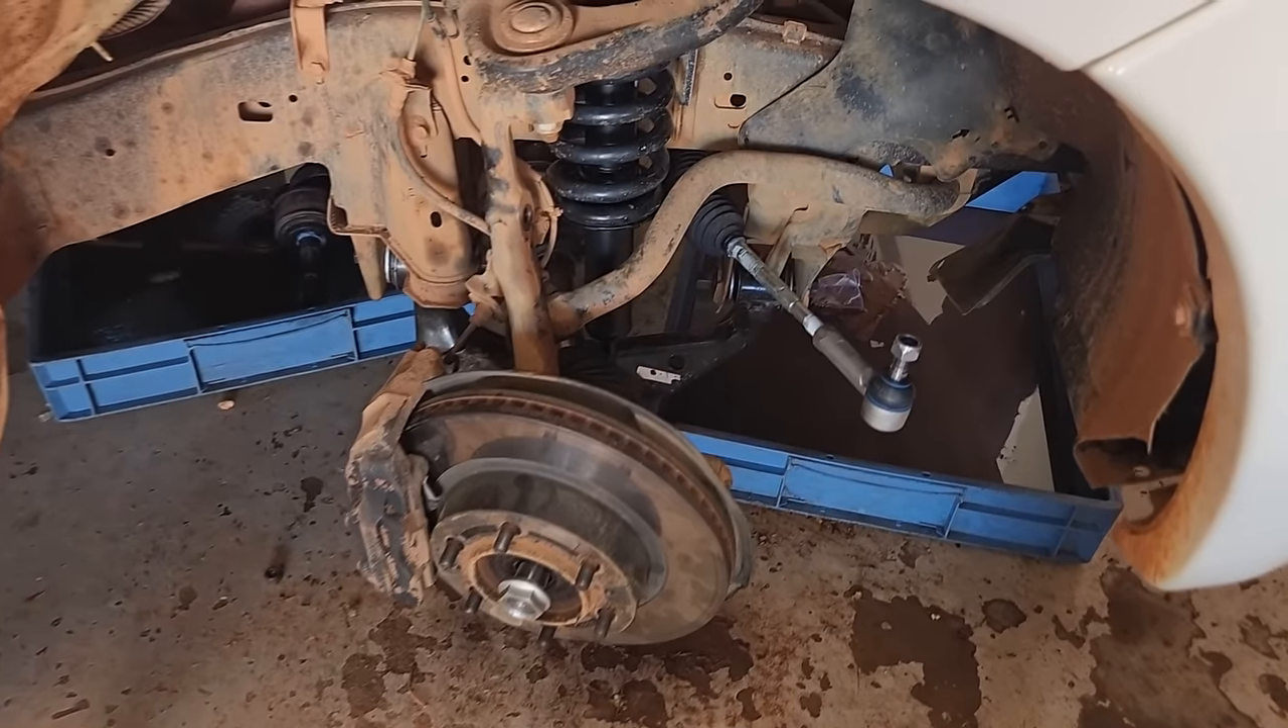Aqui já está o amortecedor No lugar.